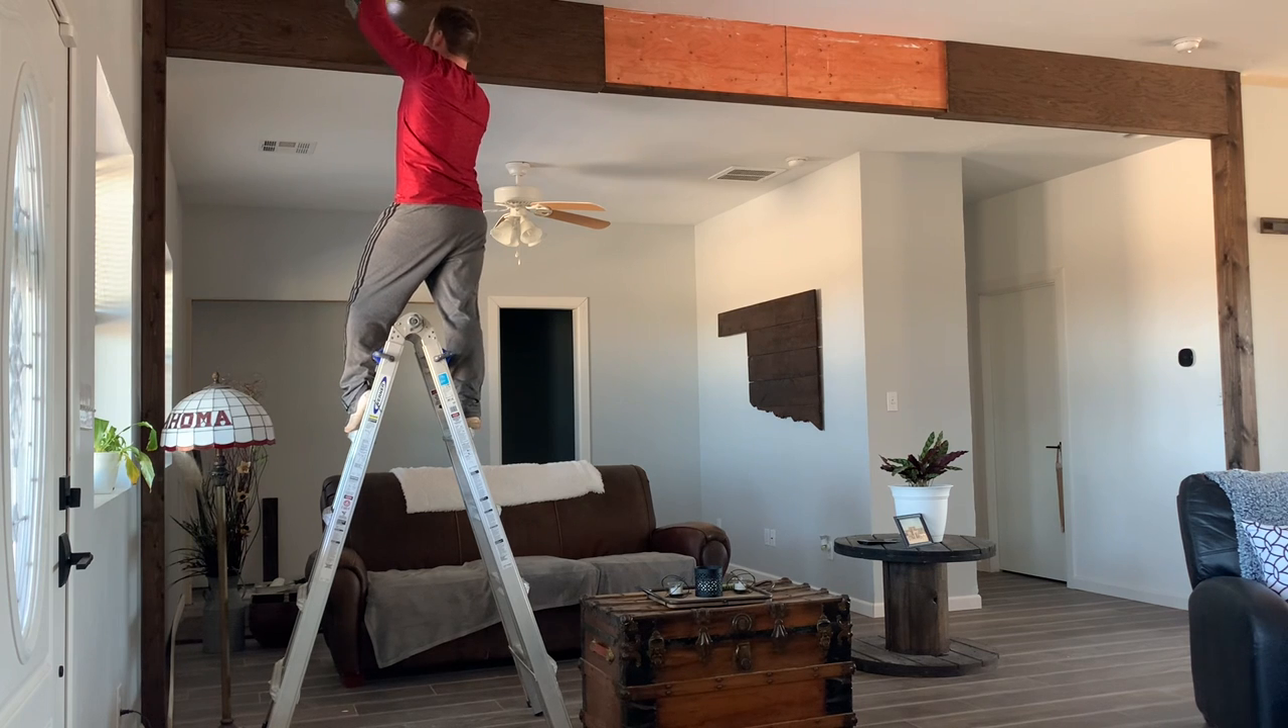So again all other boards are attached now except for this middle front piece.